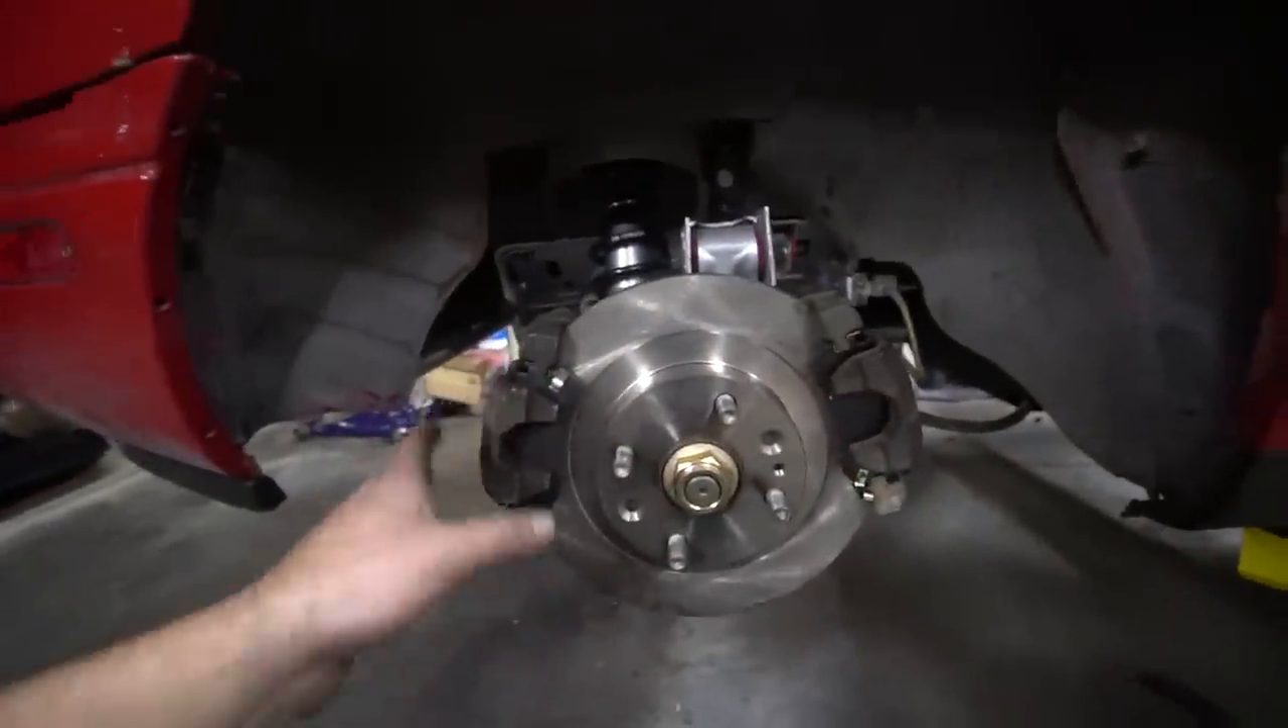So Ben got all the dual caliper stuff on.